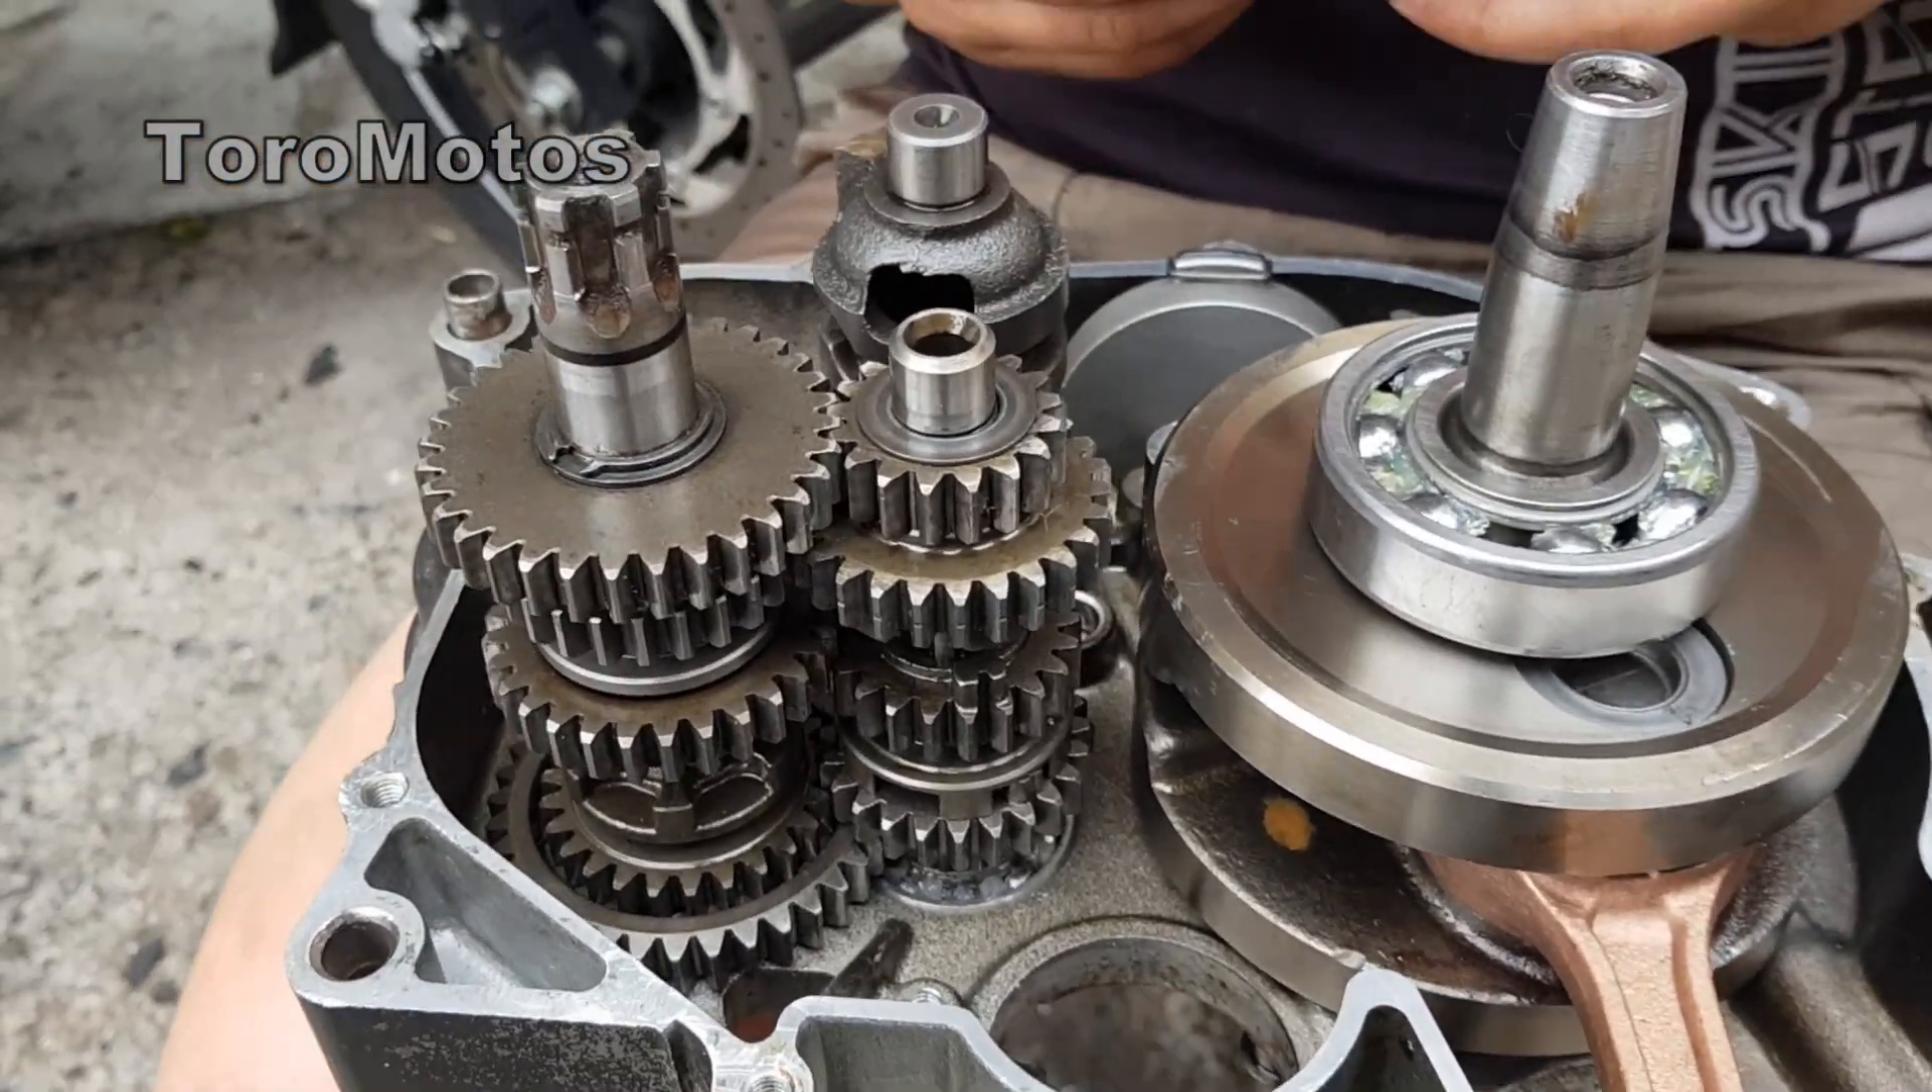De esta forma ya quedaría pues la caja armada.